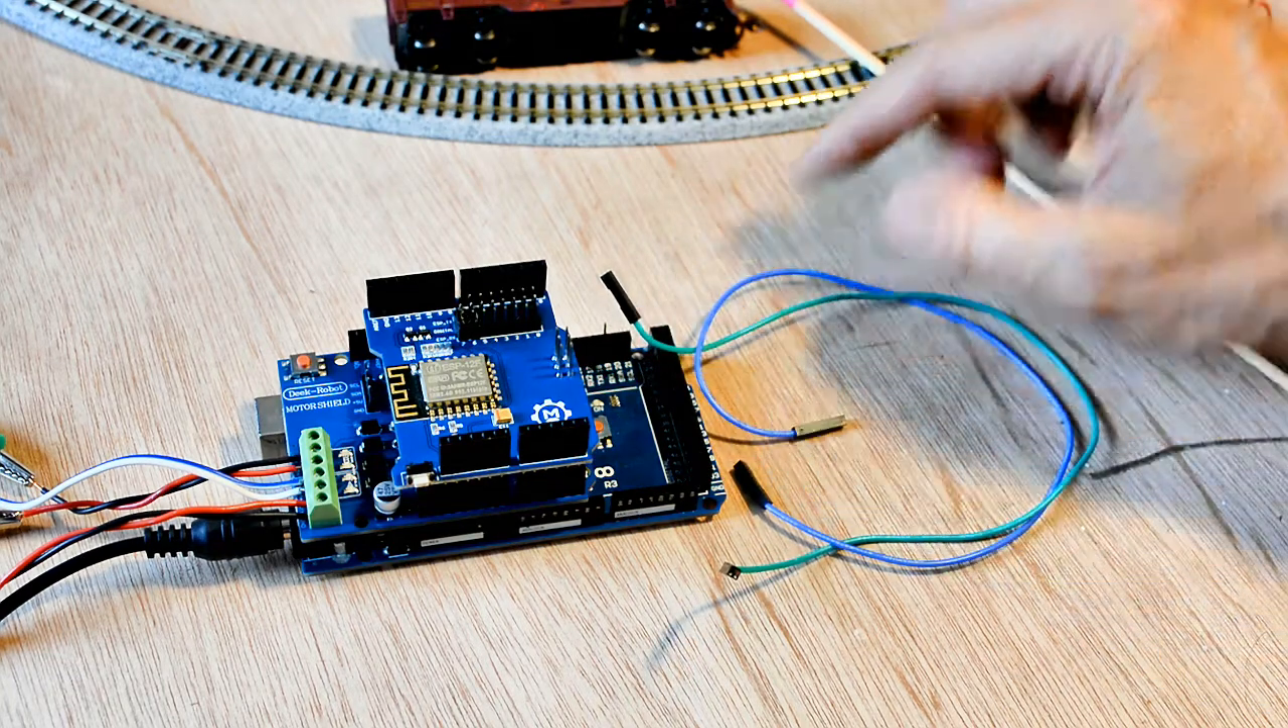Alright so I've got all three boards stacked up.